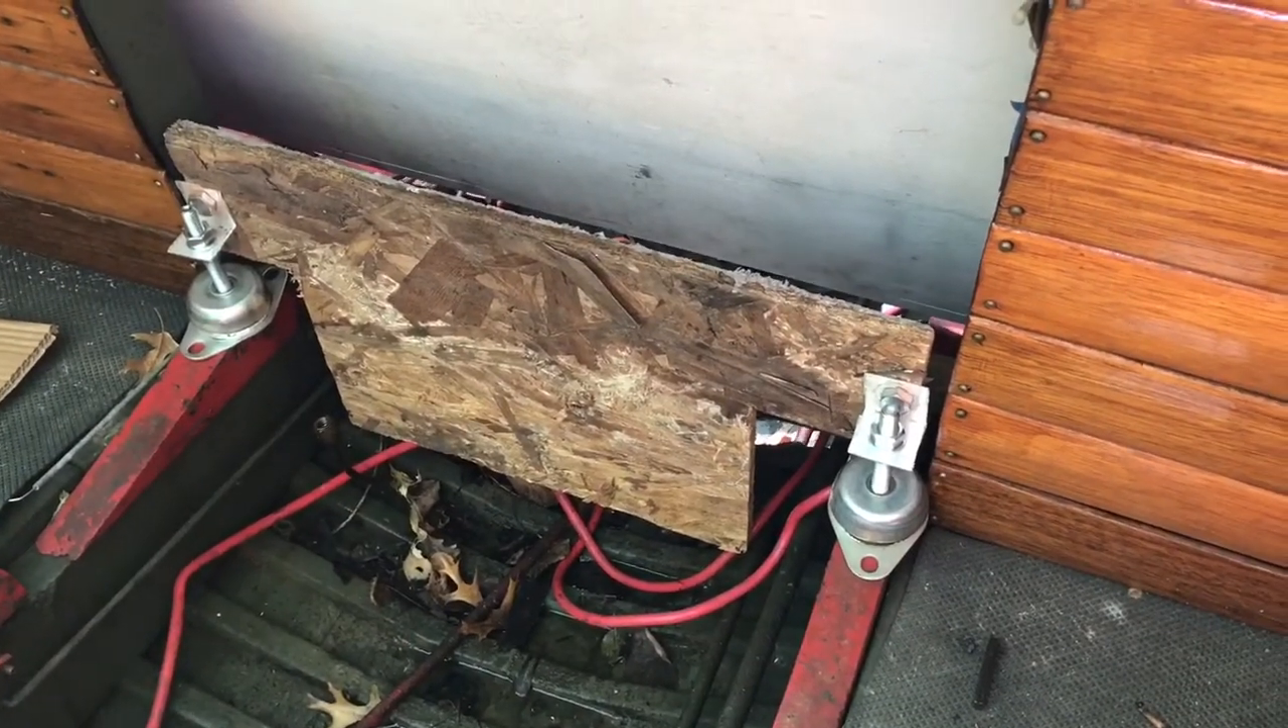The first motor mount mock -up is in place.